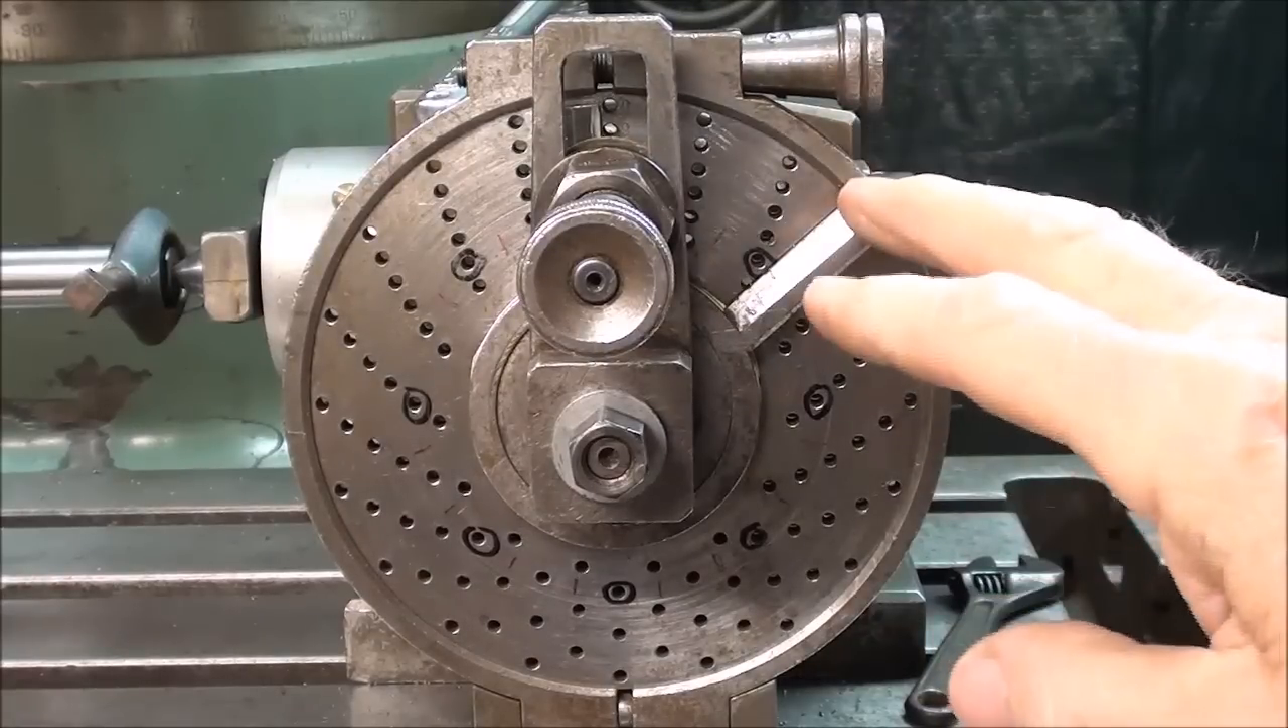The plate is mounted. And, it is ready to go.